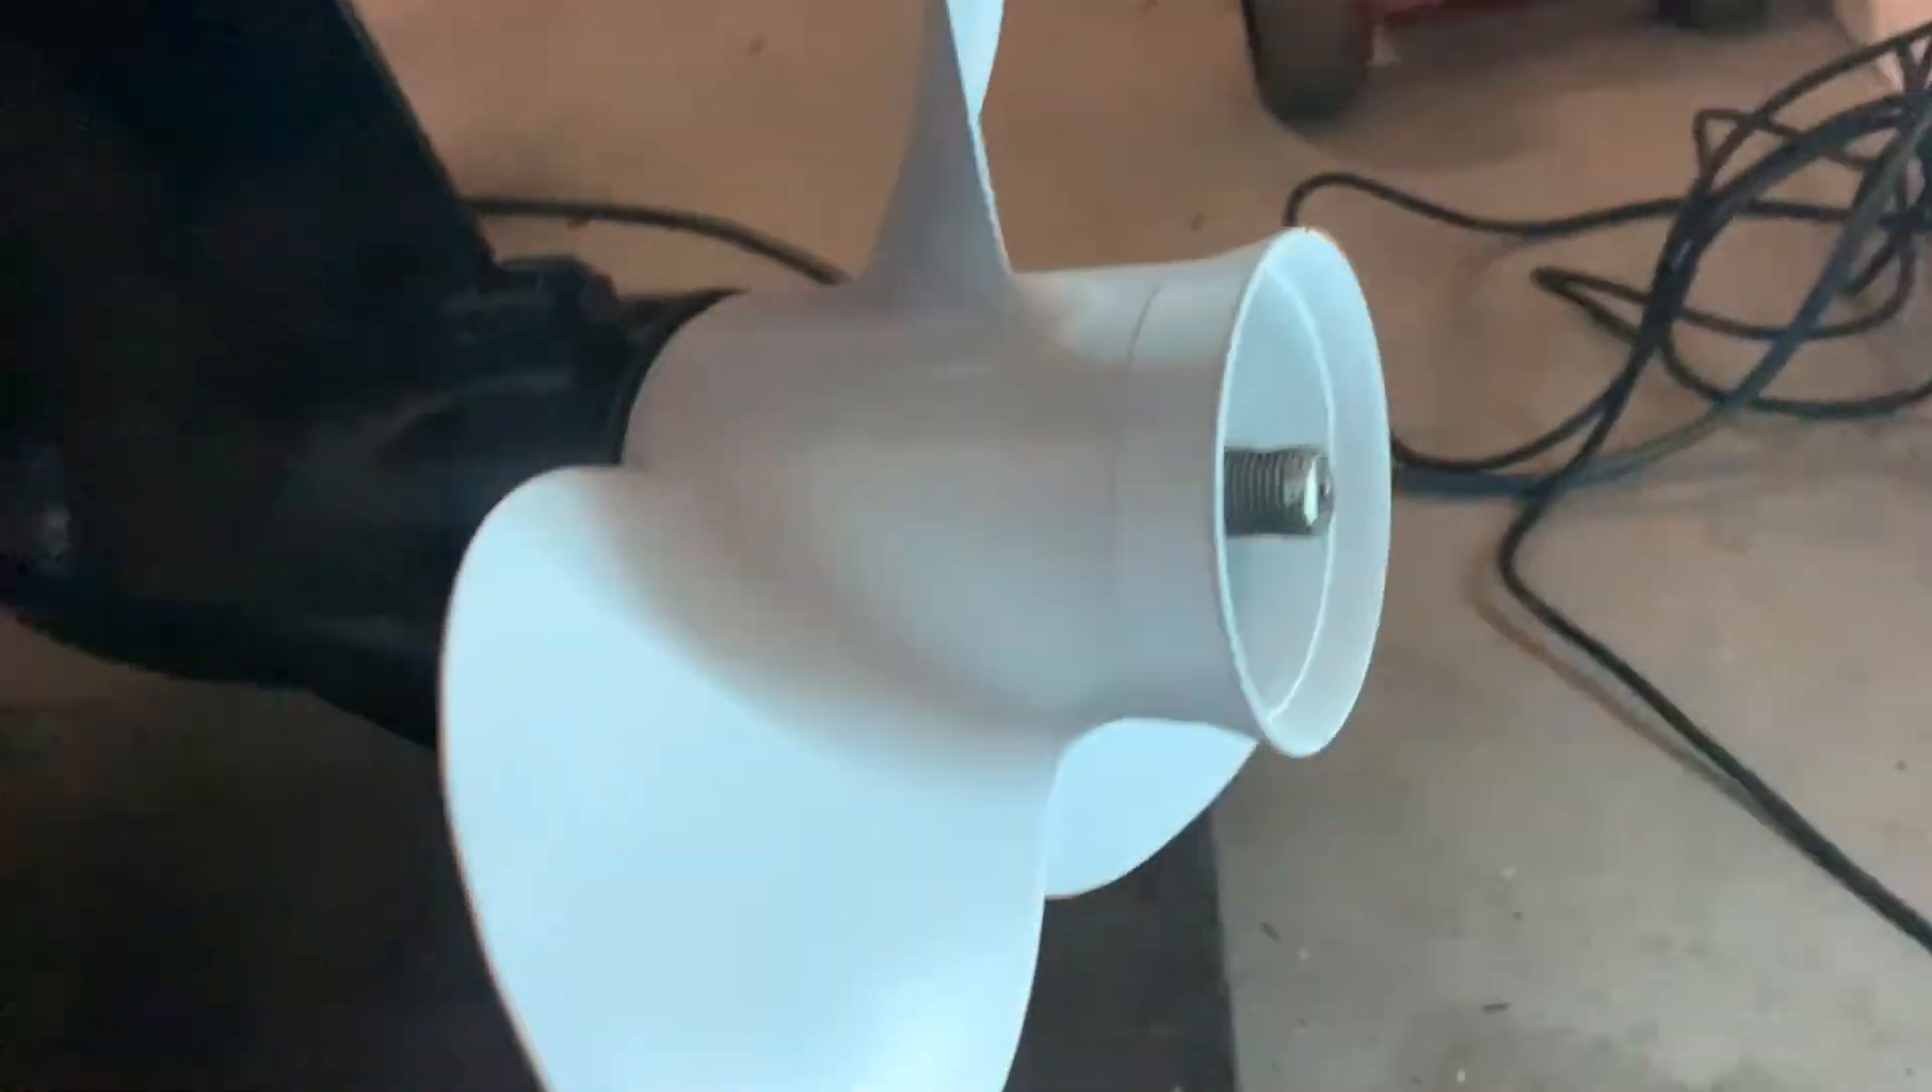And then we'll do him up and we've got new prop on and job's done.